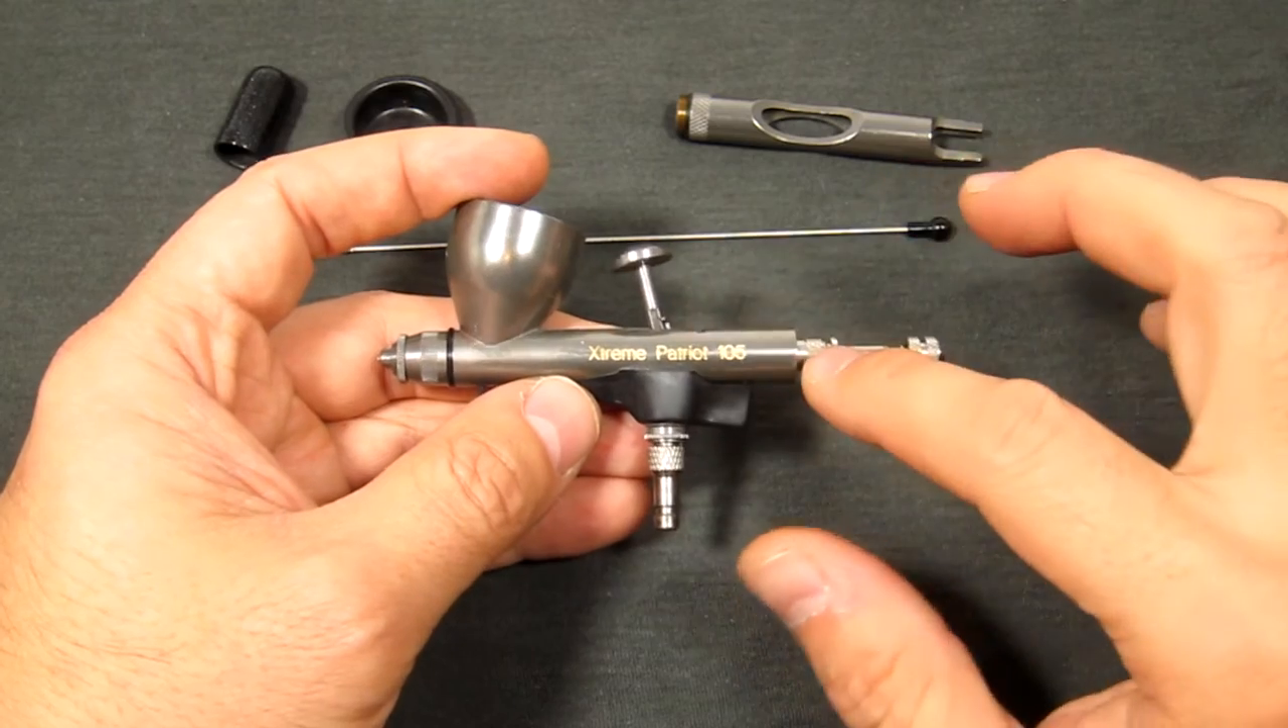So with the needle removed we don't have to worry about anything else for the back end of the airbrush.